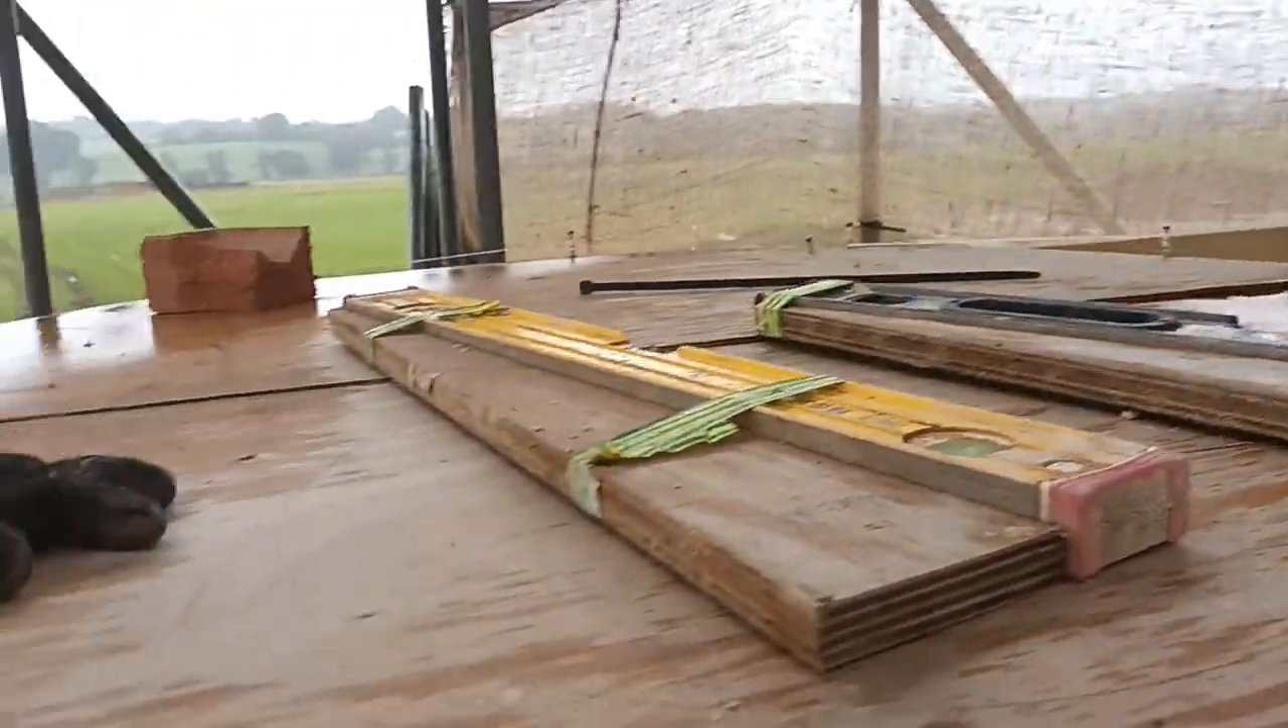We have our taper boards fixed to the little levels.